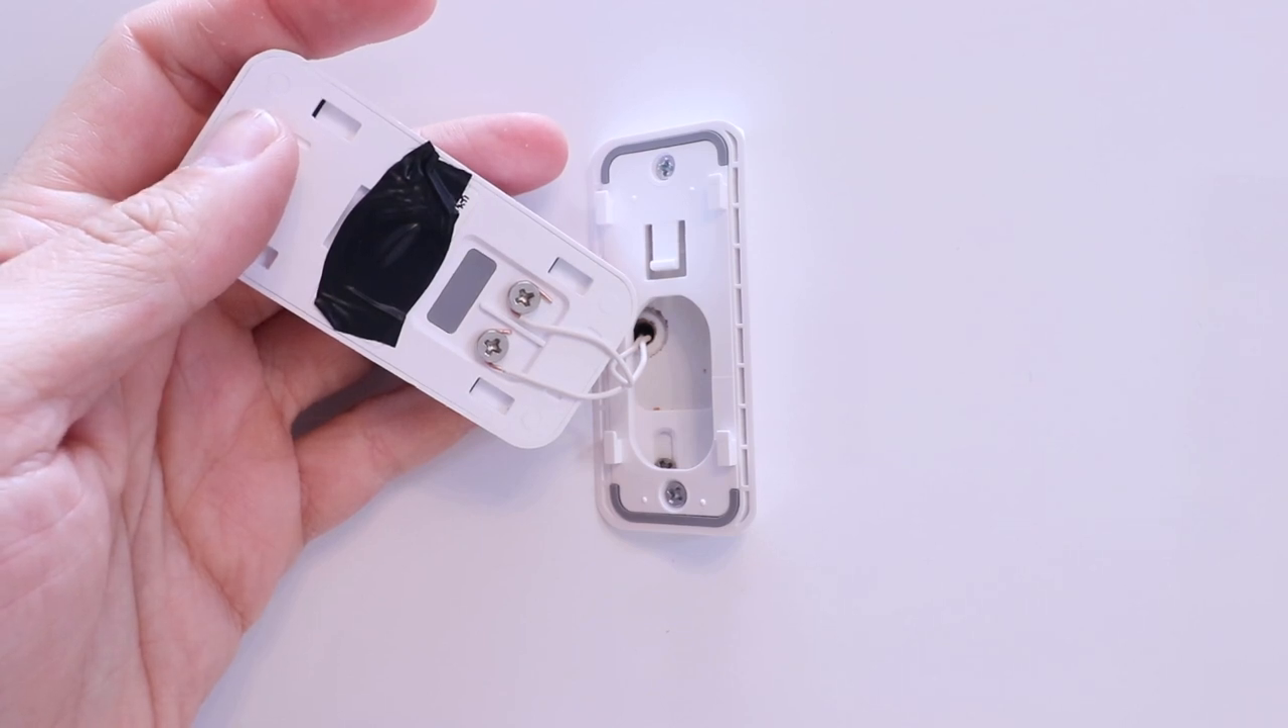We've got the screws tightened down for both terminals and the wires installed.